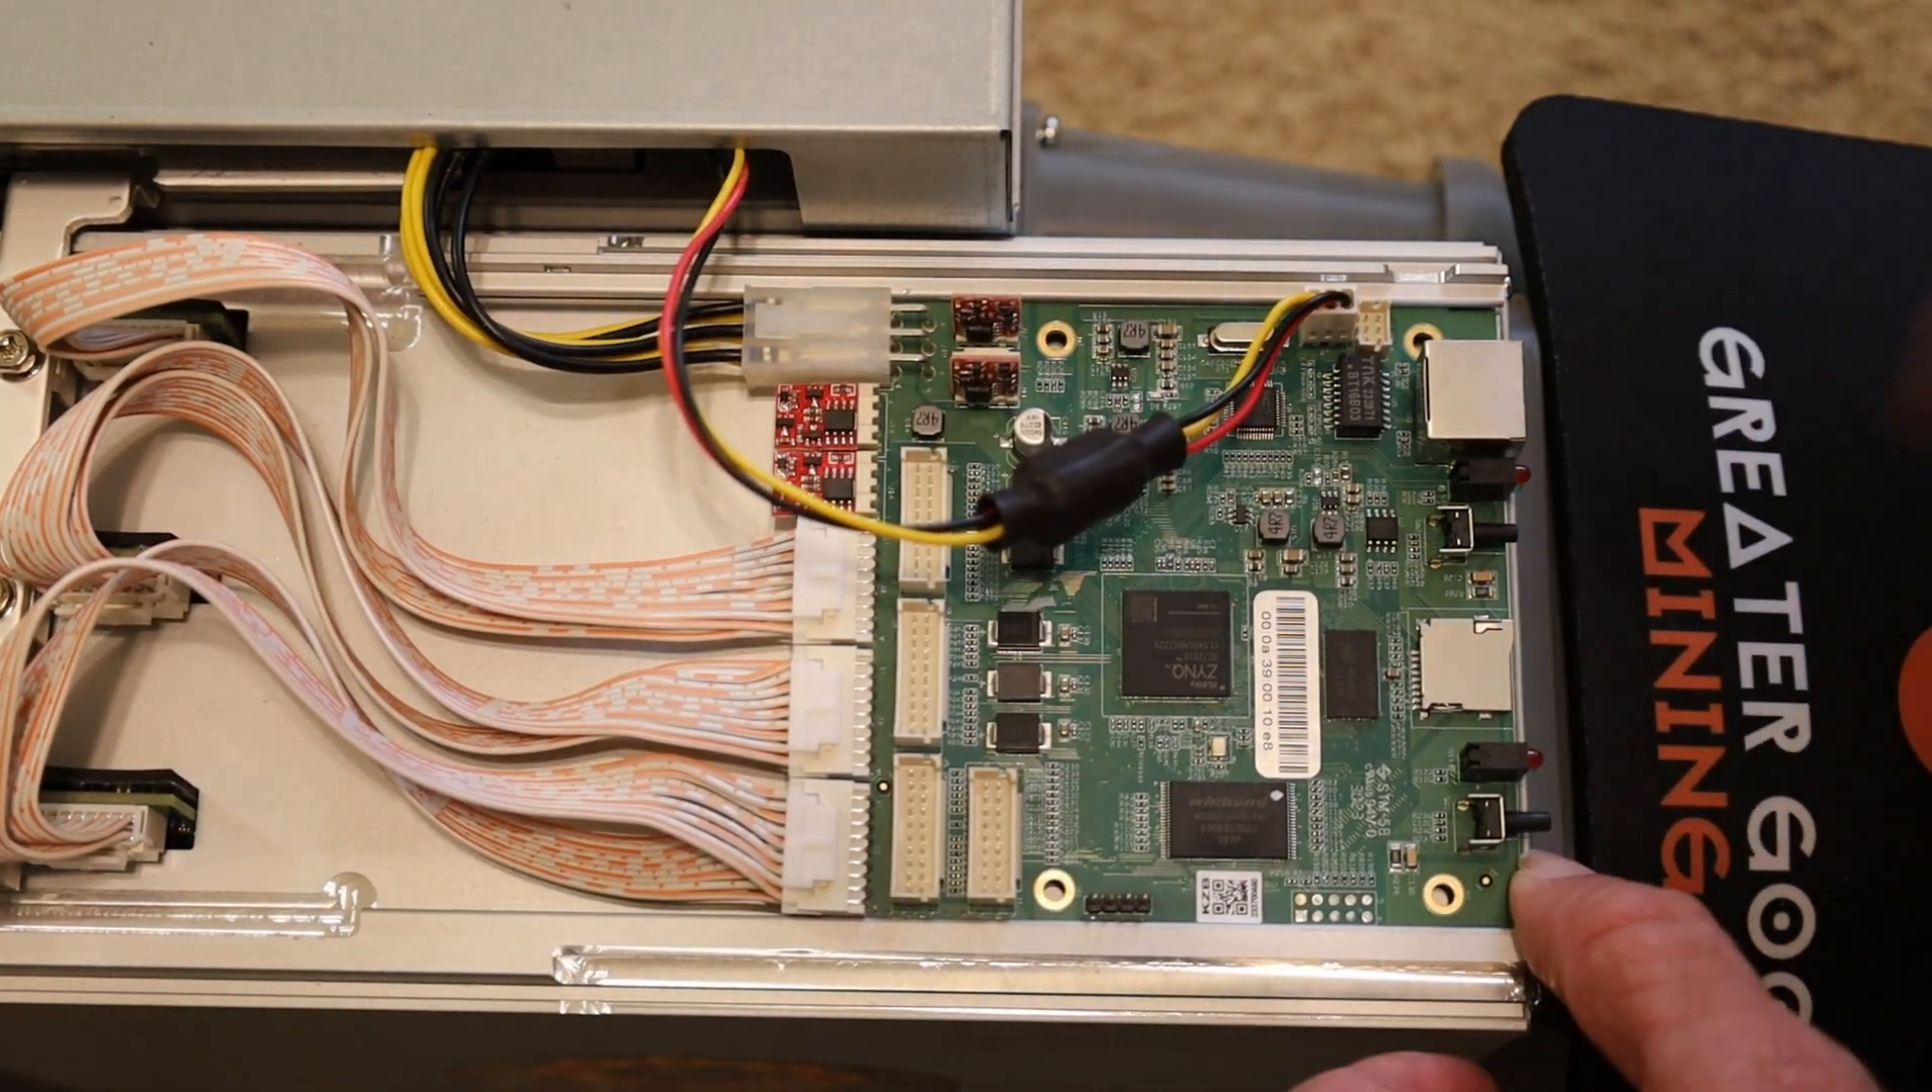Okay, so control board is rewired.